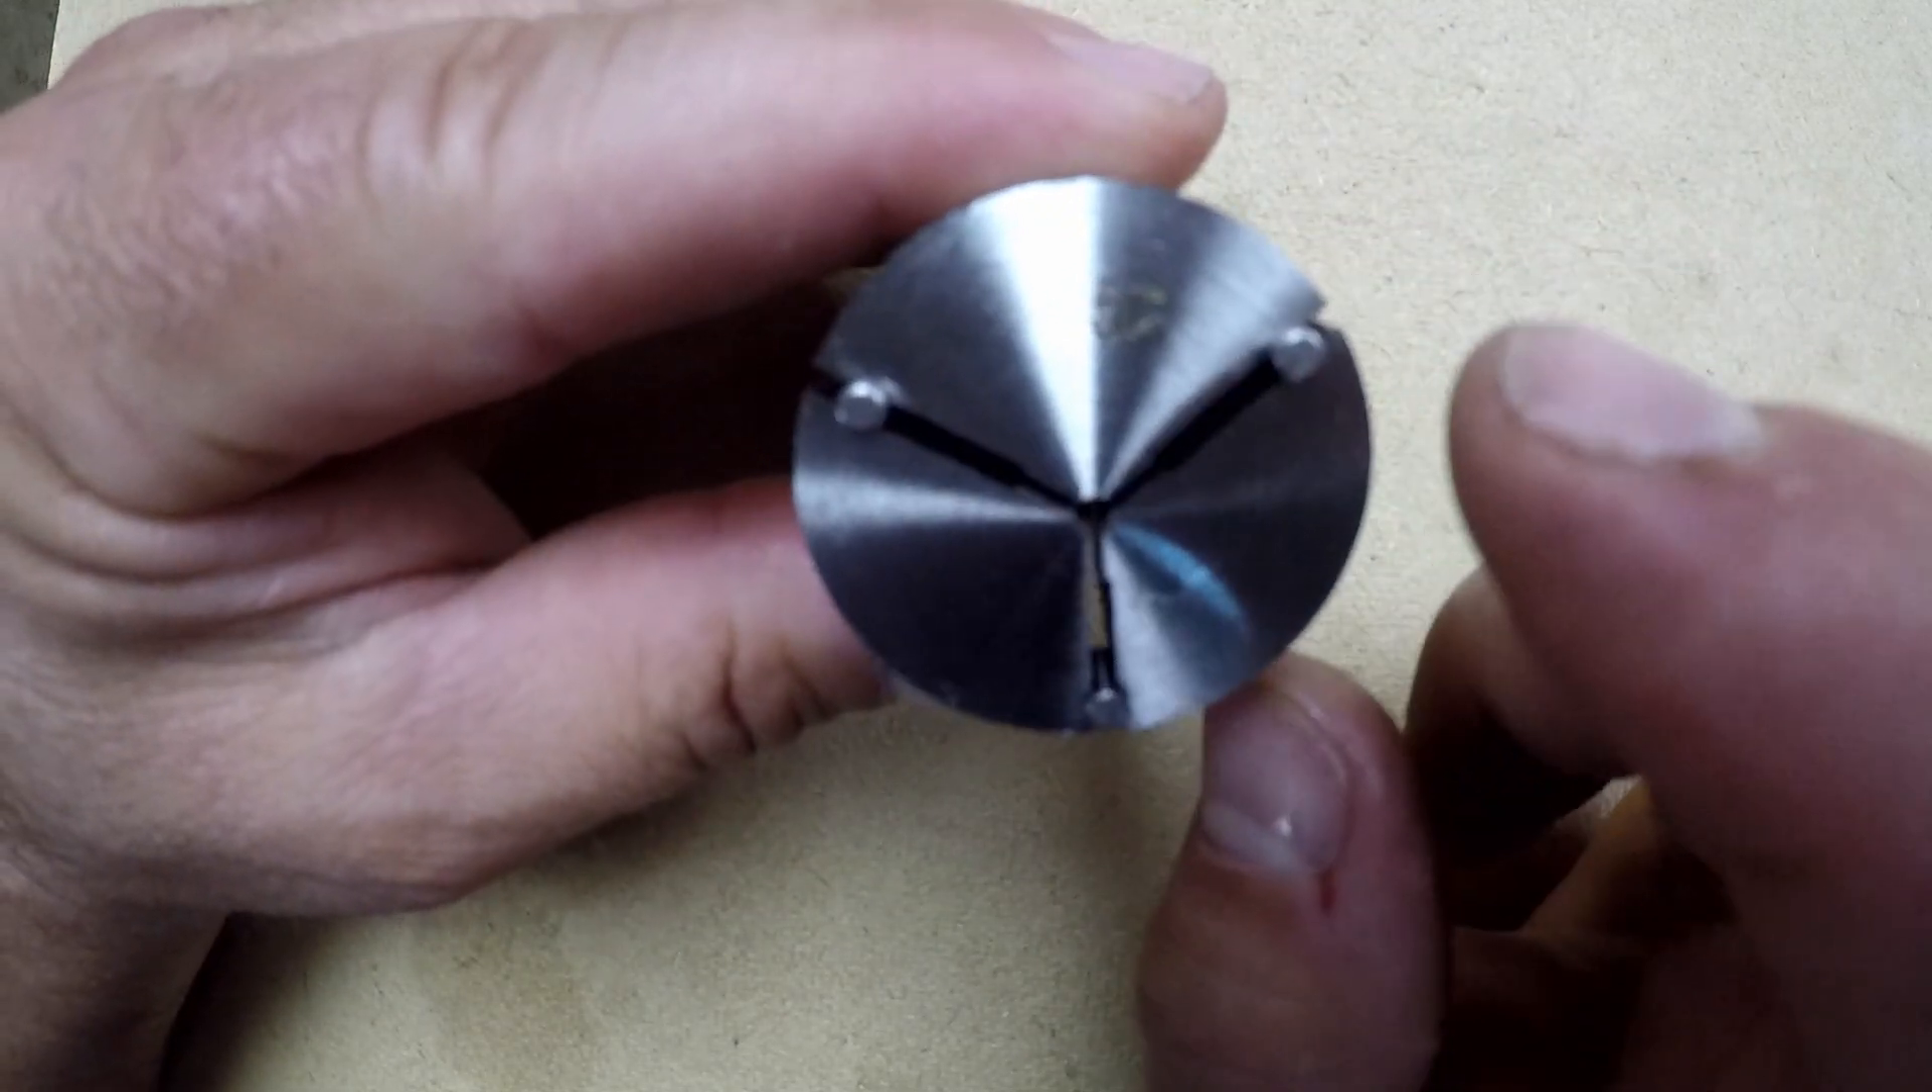What we've got here are three dowel pins that have been inserted into the the three slots so that as you draw up on the collet the collet closes on the pins.